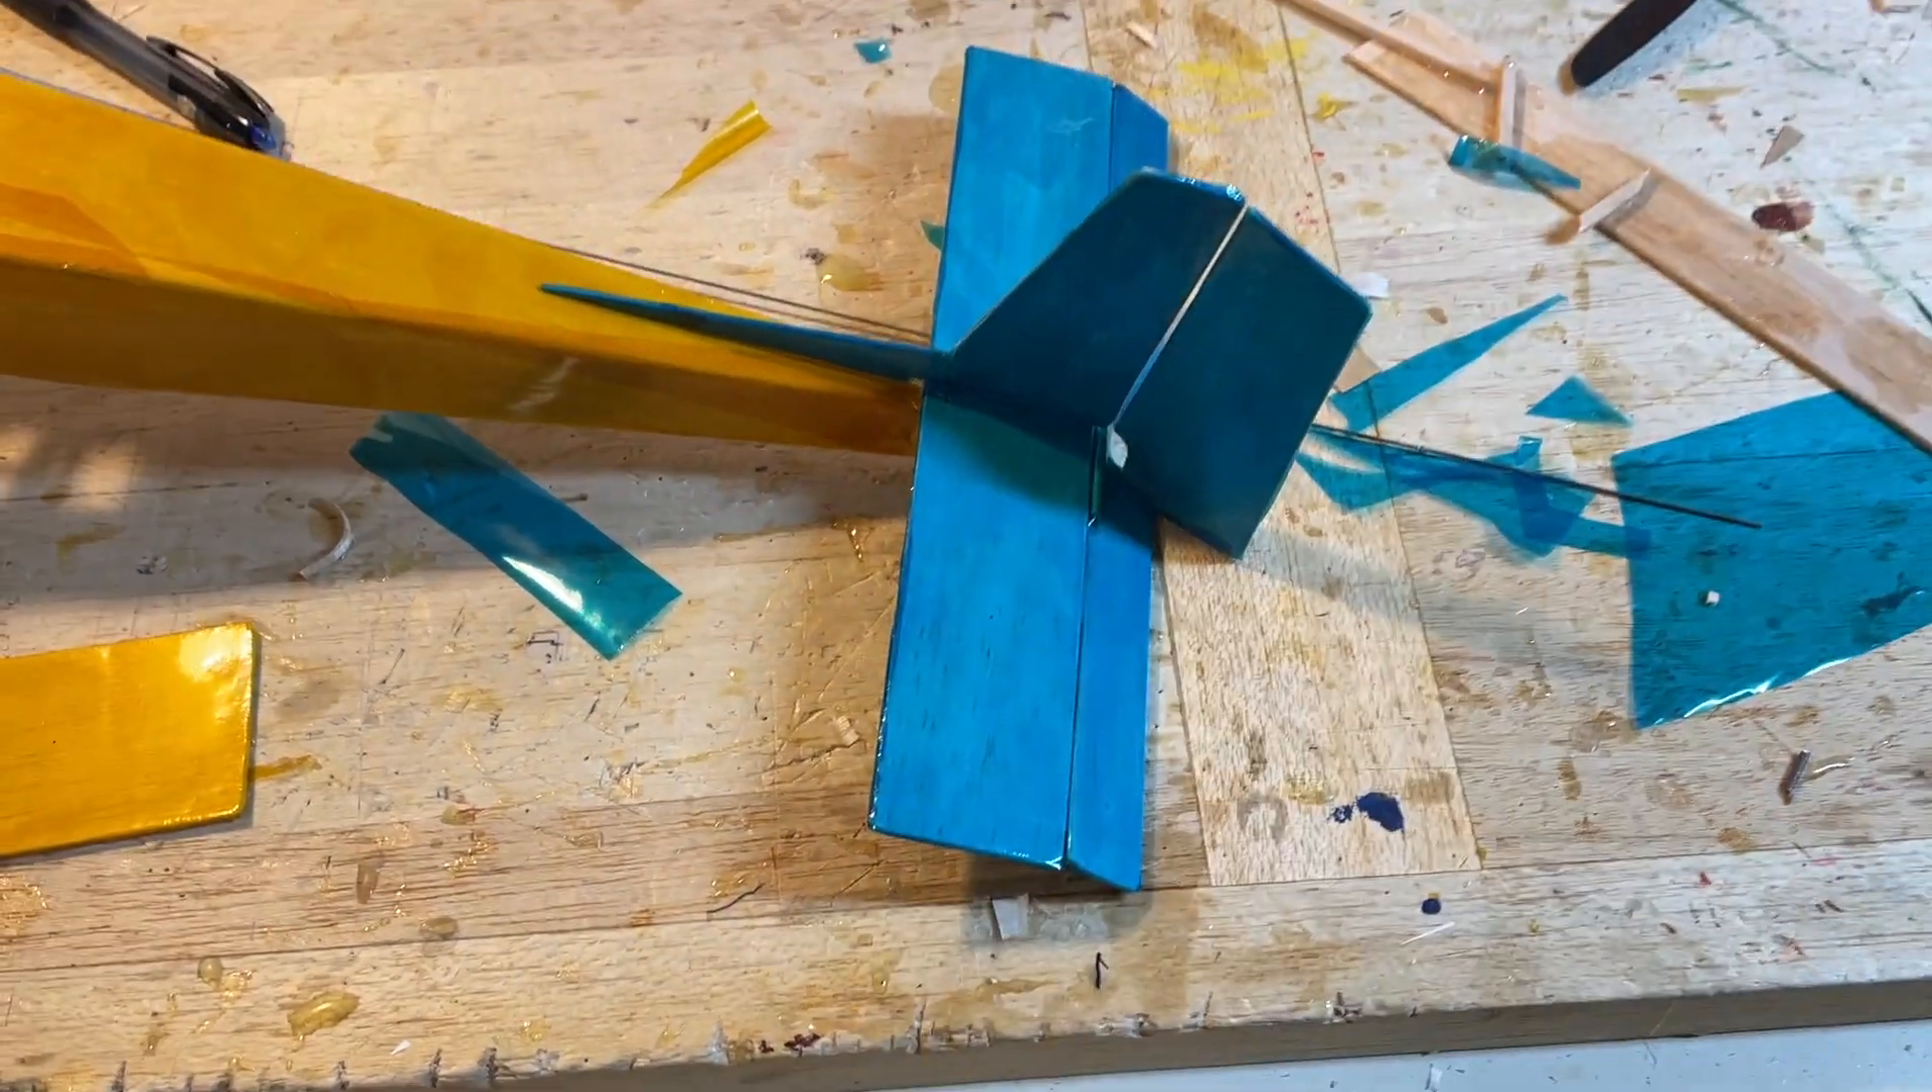The stab and elevators are shown in place.